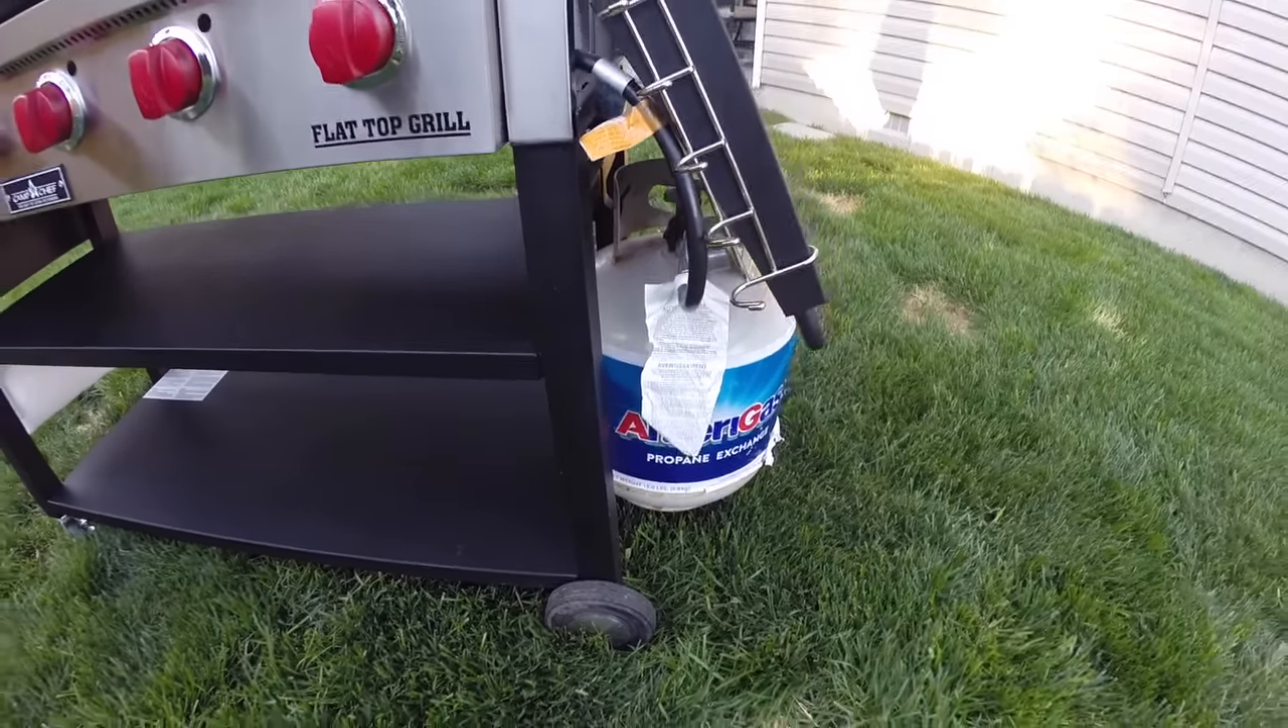I told you the right side didn't fold all the way down as you can see it's hitting the propane tank.